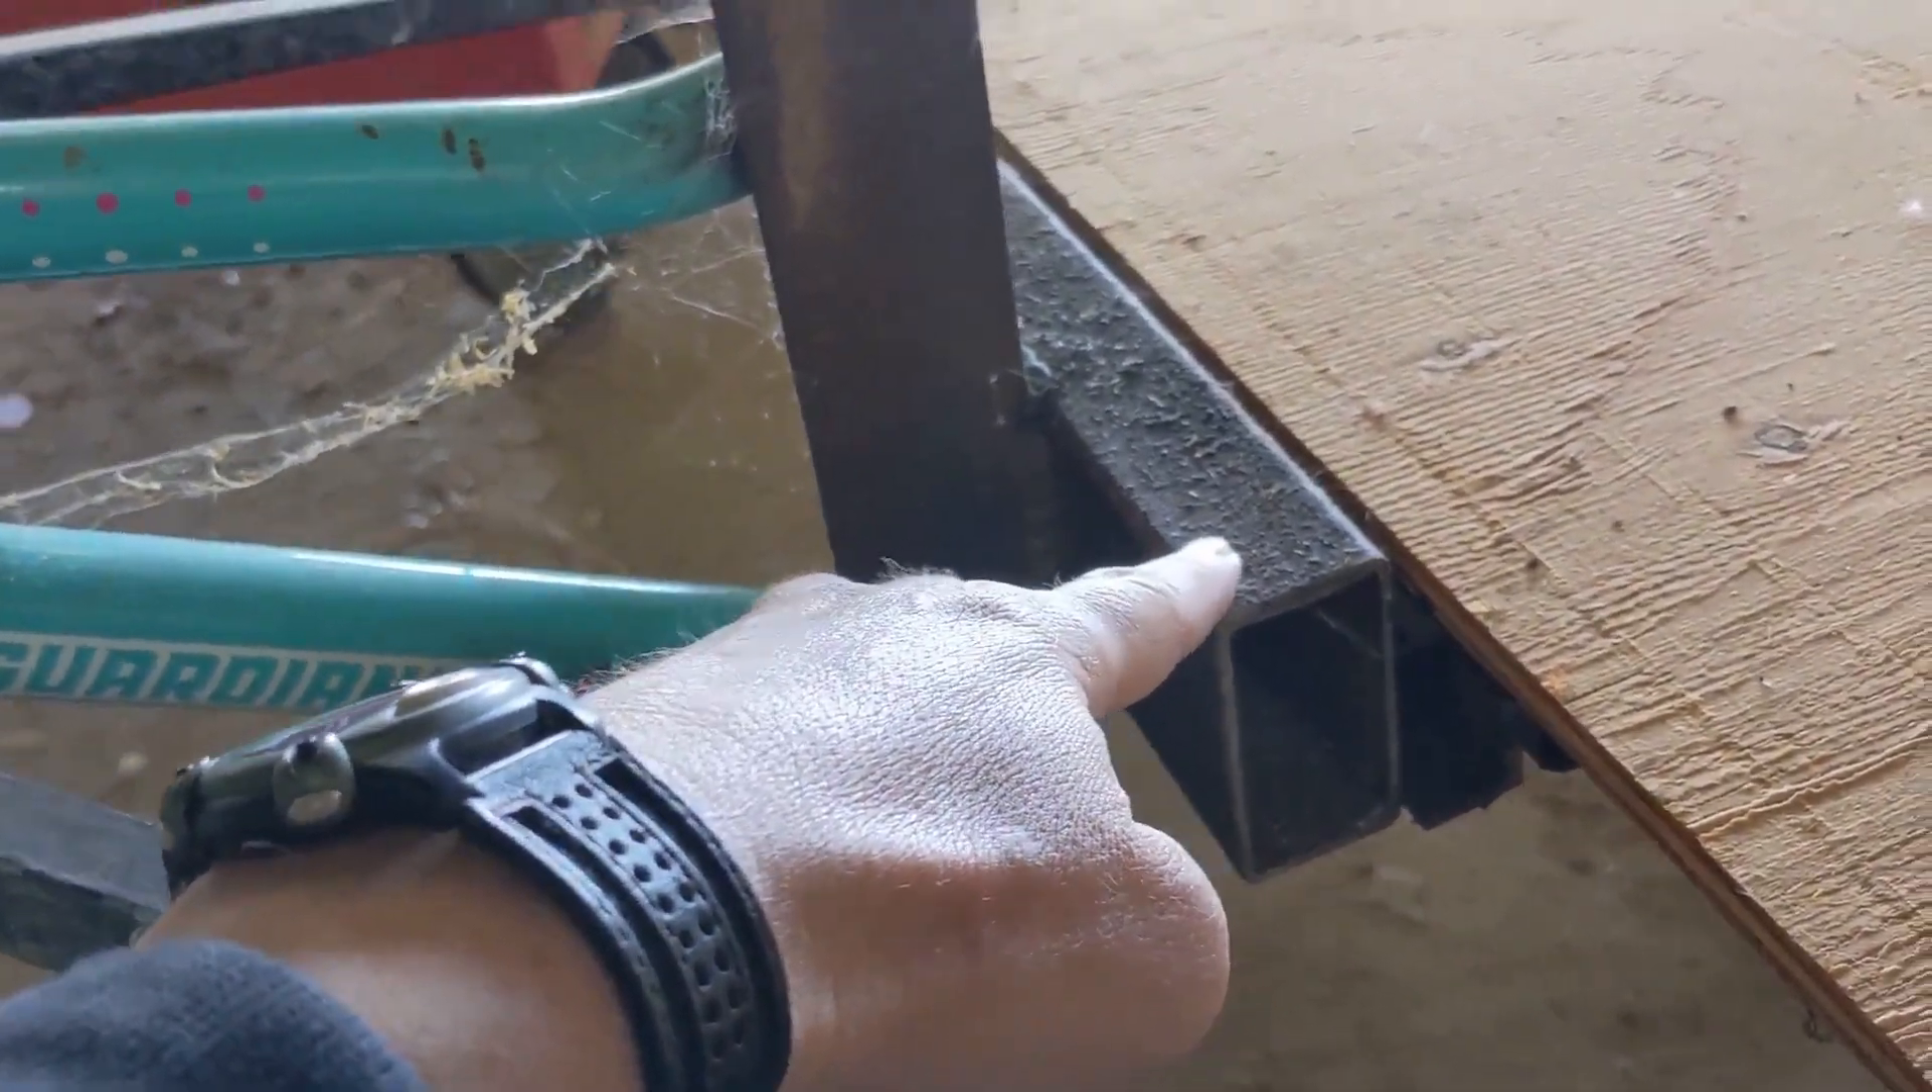On the front, I welded this extension here.